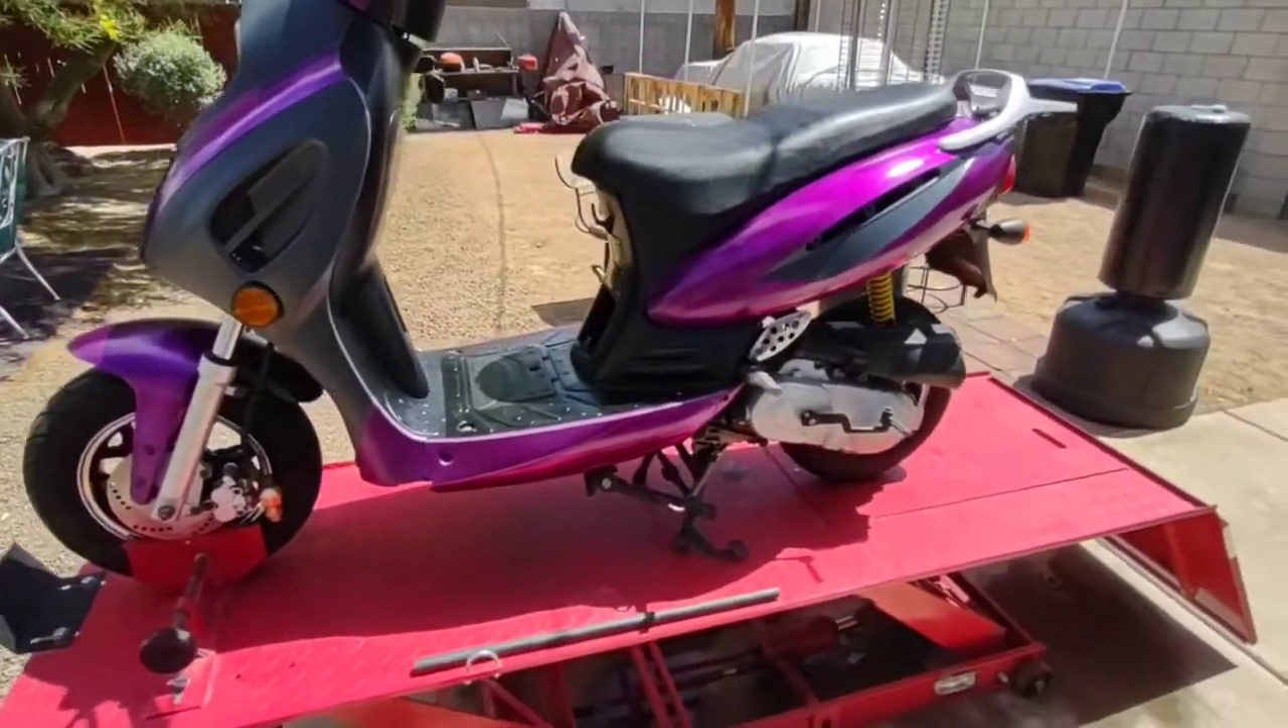The bike is back together. We got all the body panels on it.